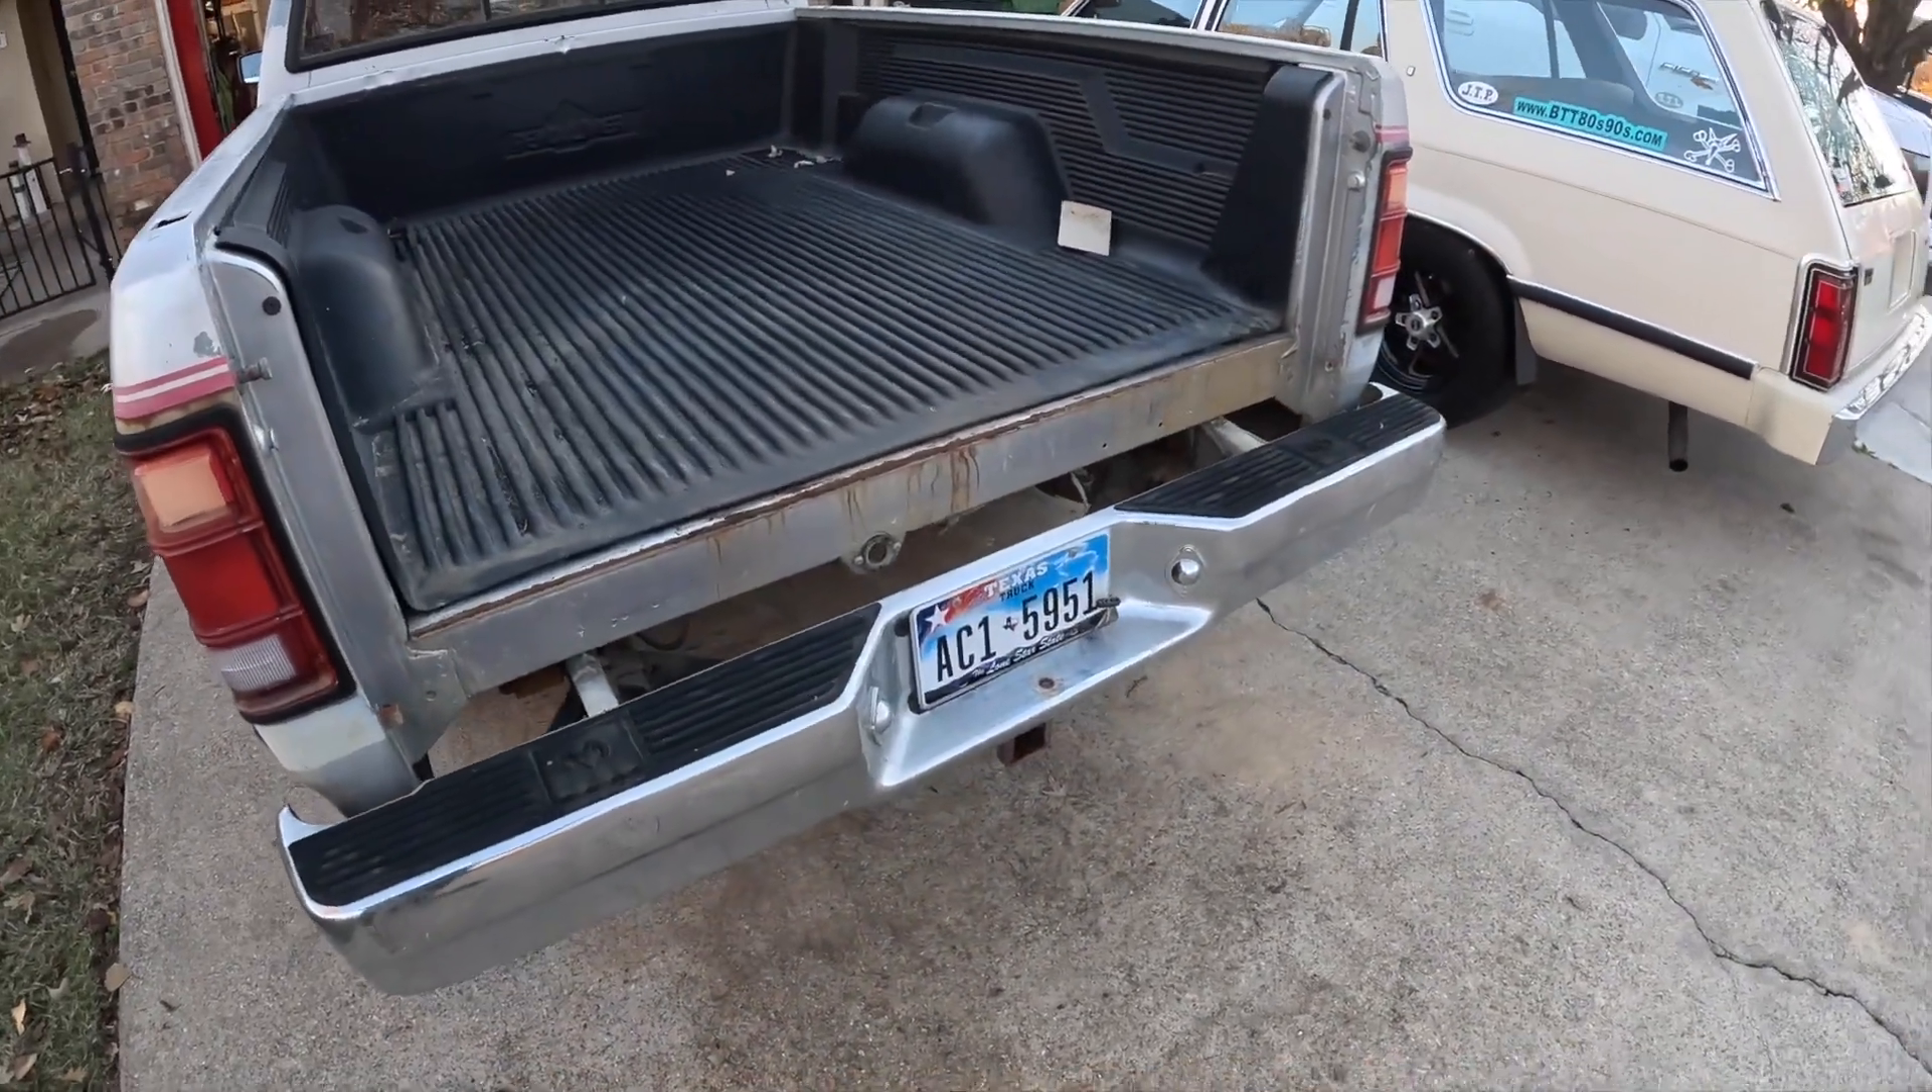It's been a day but it's back together pretty much I still have to put the tailgate on but let's see if this thing fires up and if it will idle.